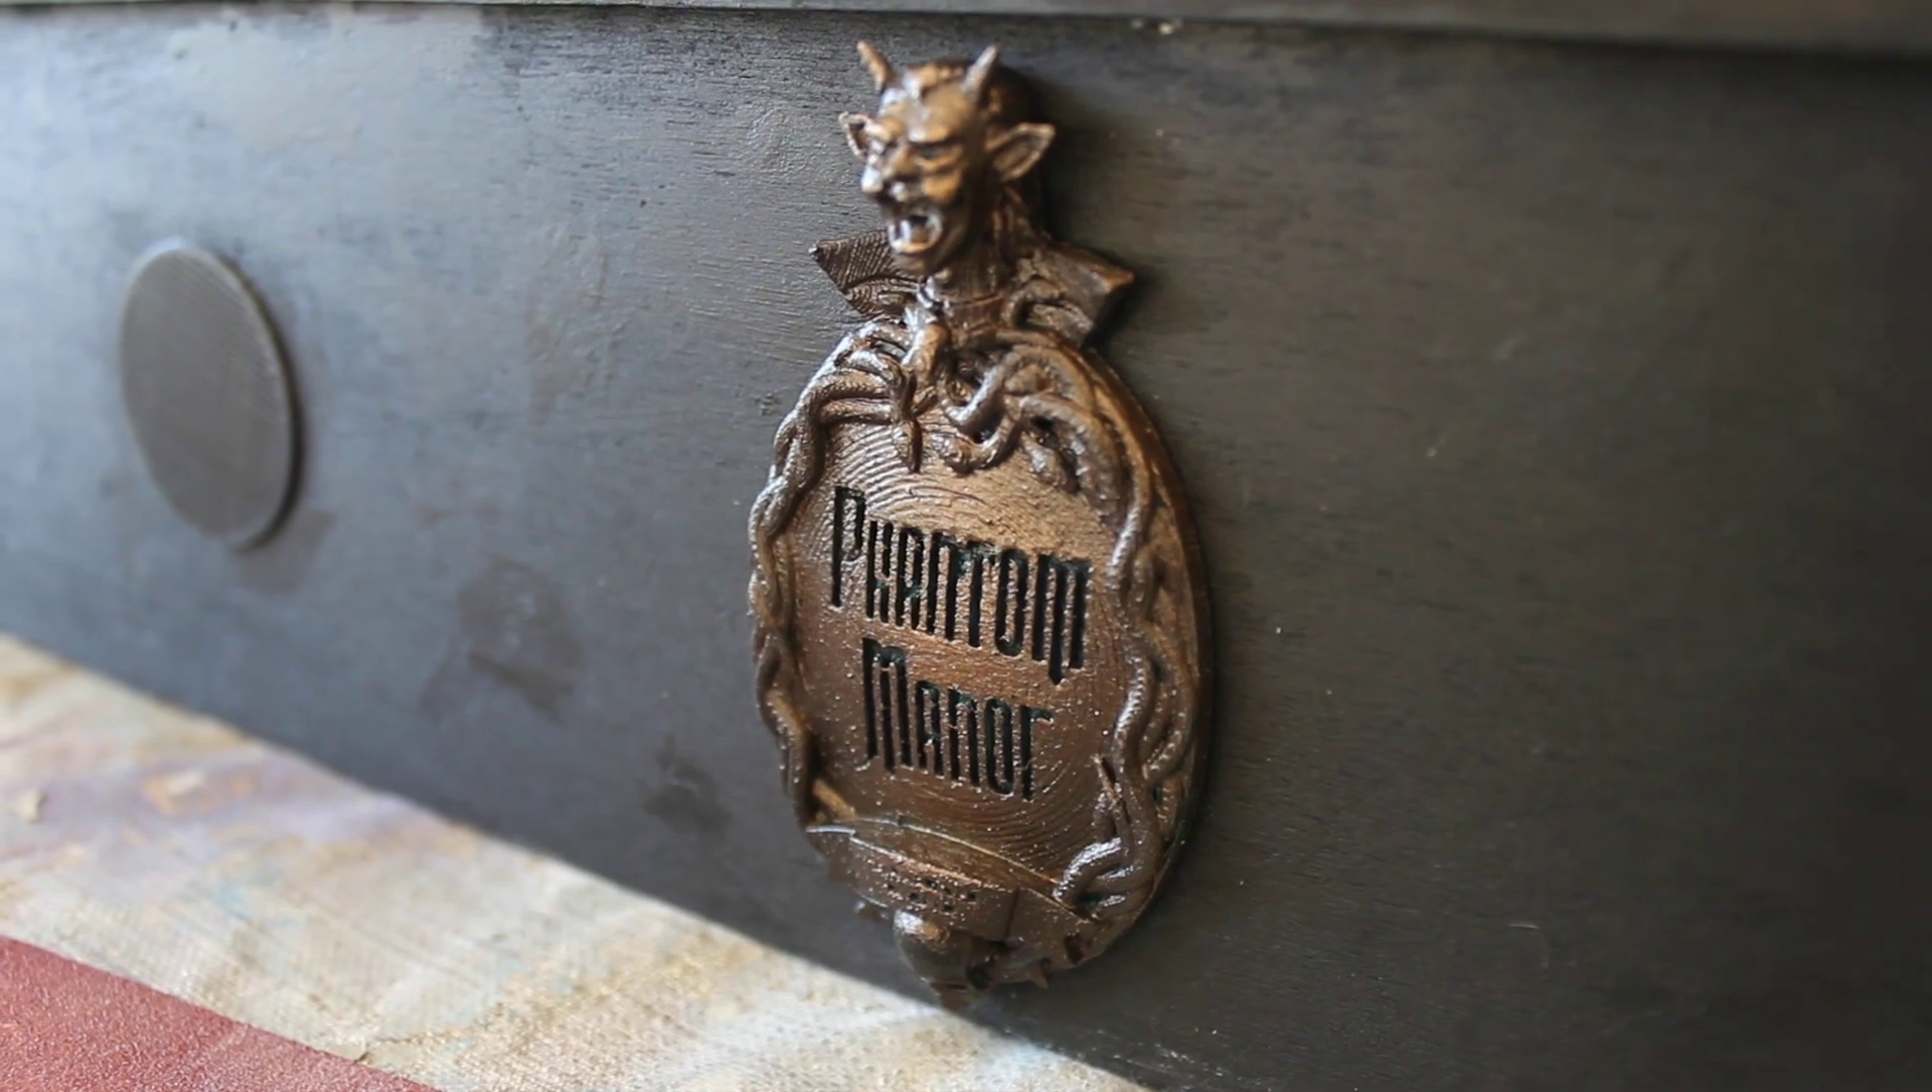I then painted the box black and attached the sign as well as the speaker grills.